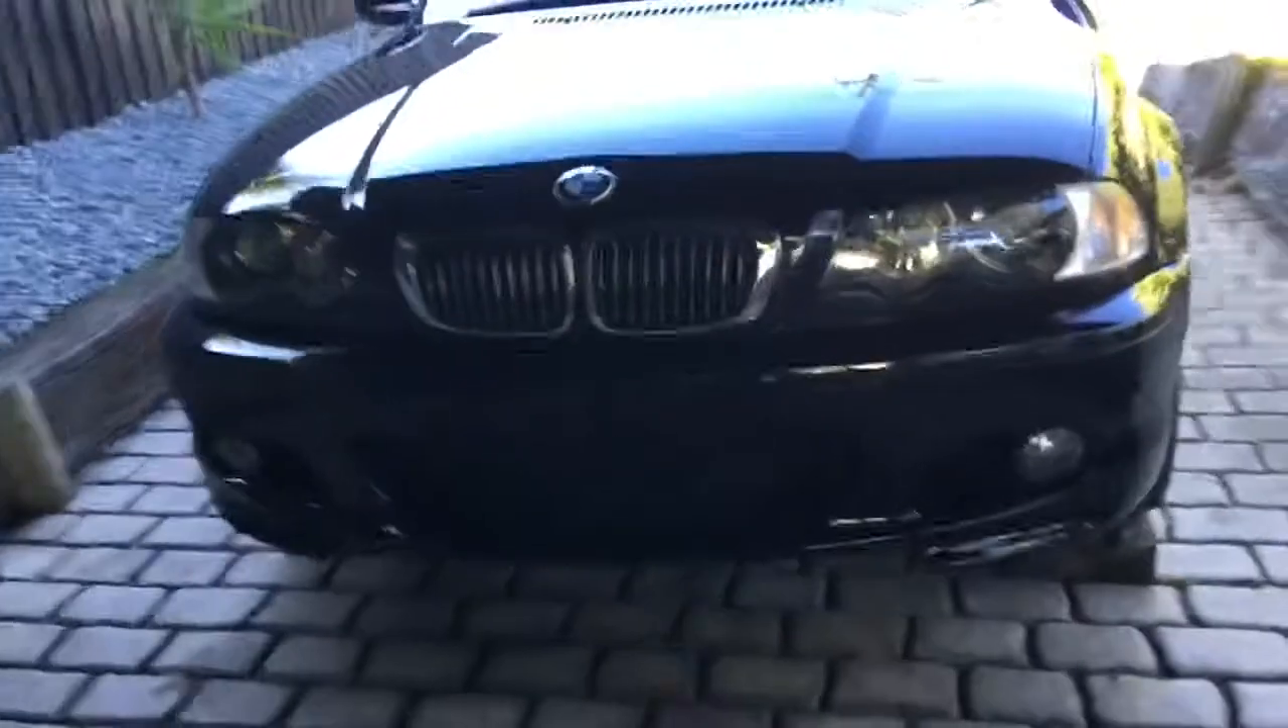The car looks a lot better with that new grille on.